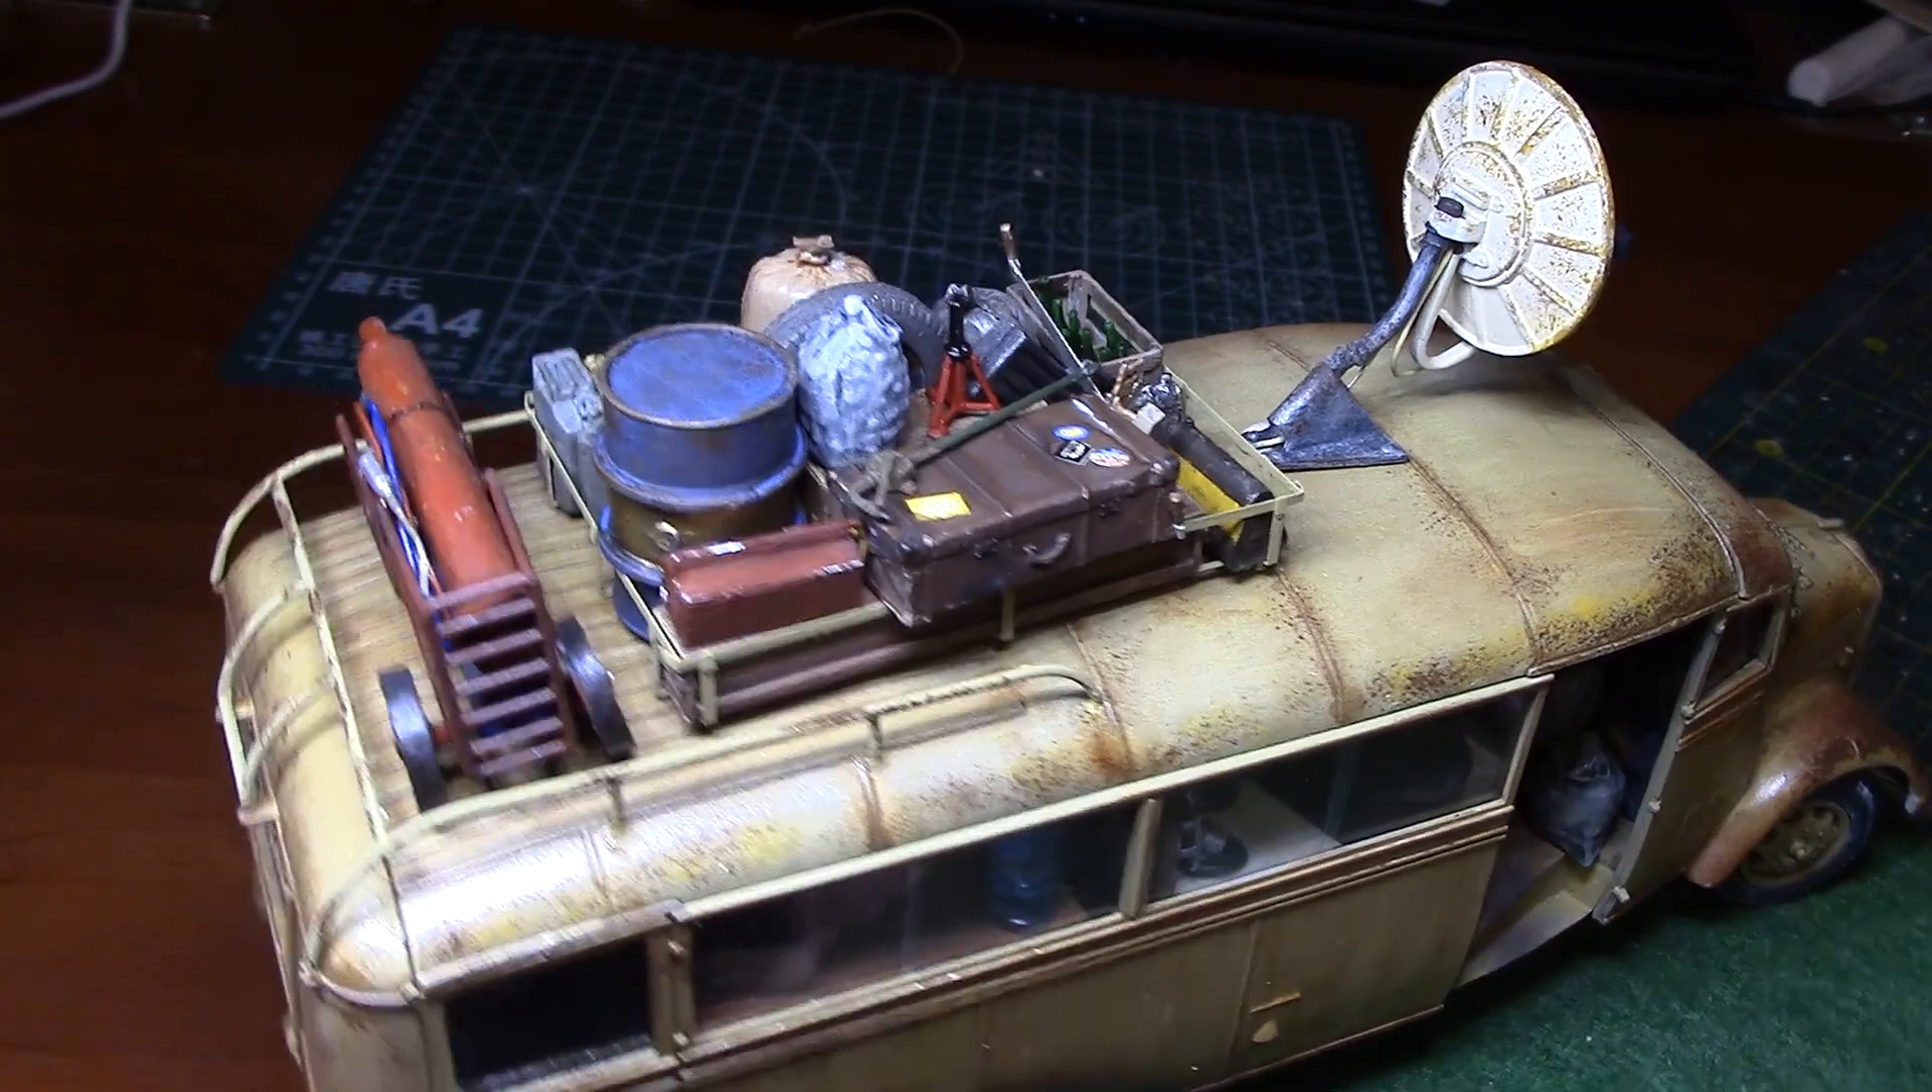А так, в принципе, практически весь багажник, который нам предлагал Роден, поставил на свое место.